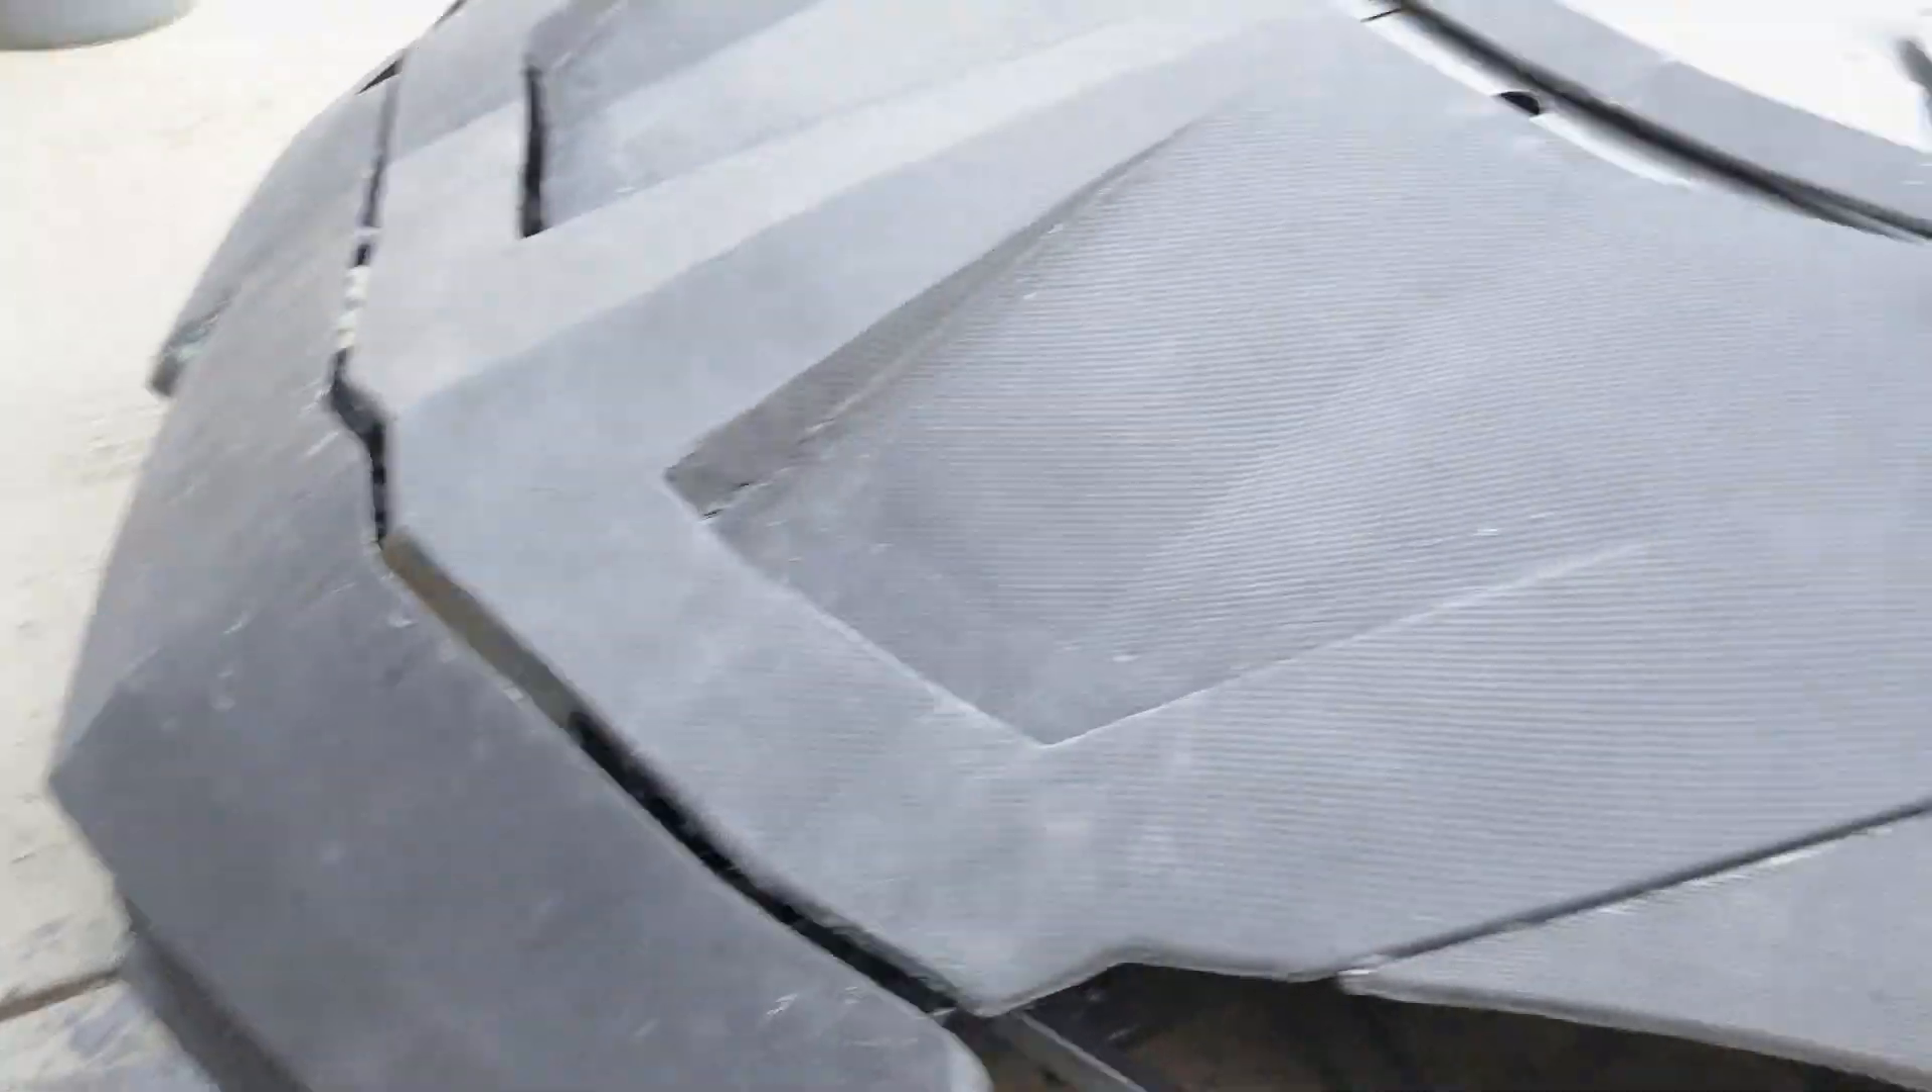The hood is giving me quite a bit of trouble obviously the gap here needs a lot of attention.